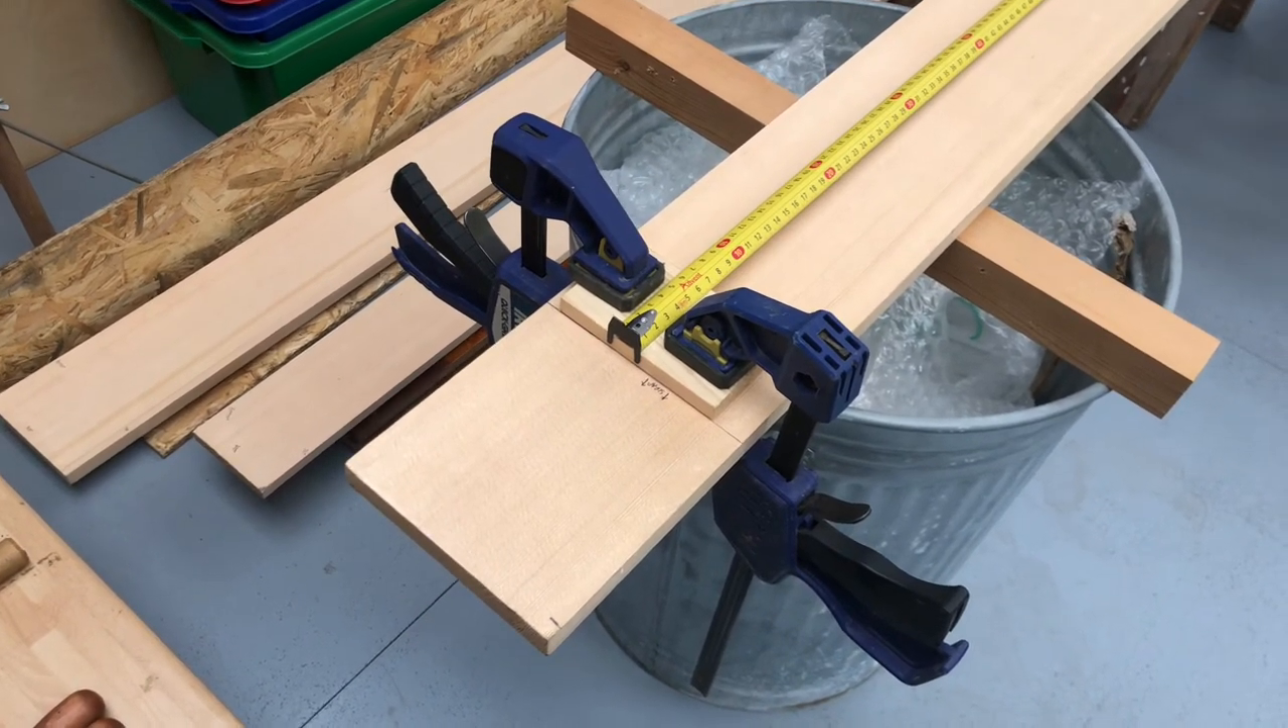So what i've done is clamped on a little block just allowing me to hook the tape measure on.